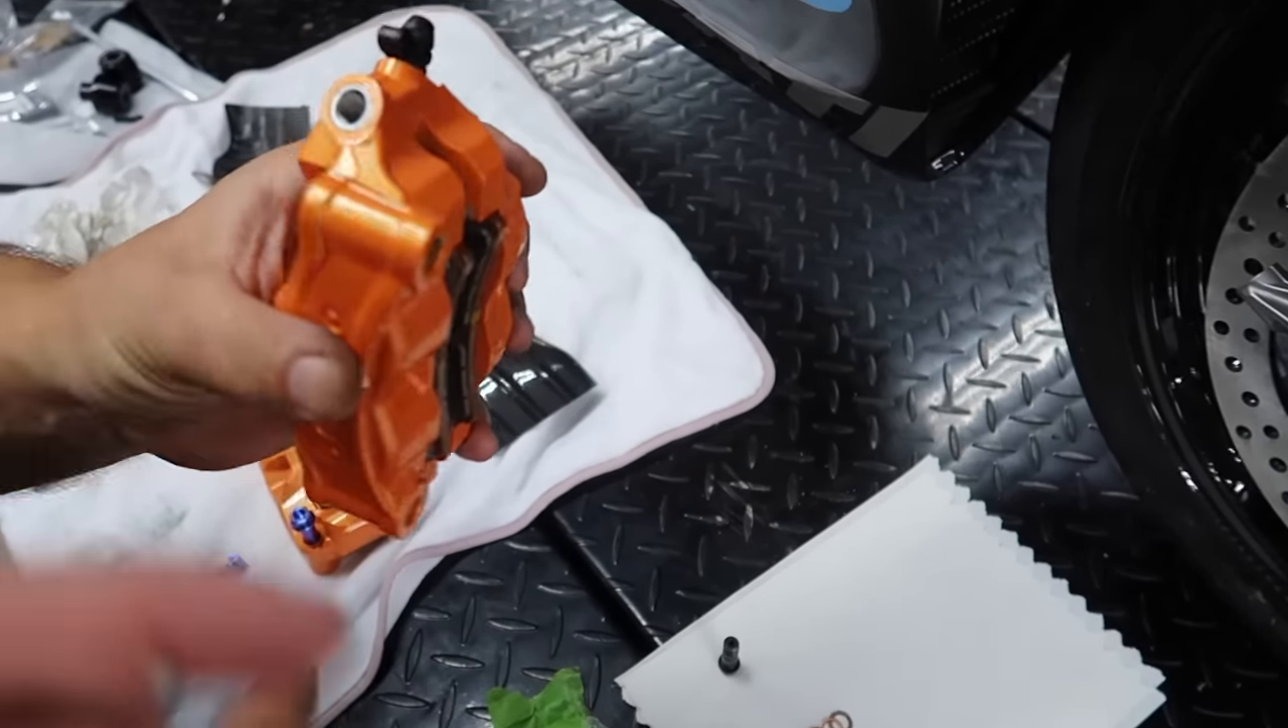Okay calipers are sorry the pads are in the caliper everything's ready to go.